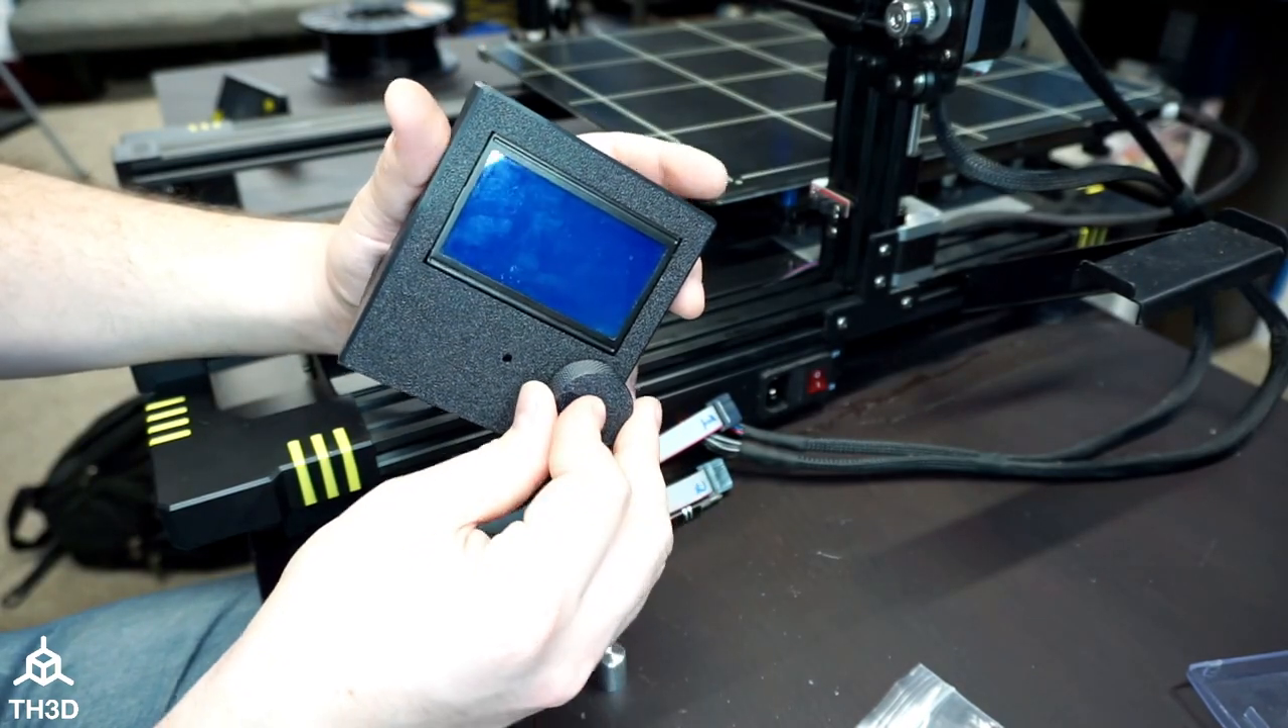So as you can see here, the screen's in the housing.